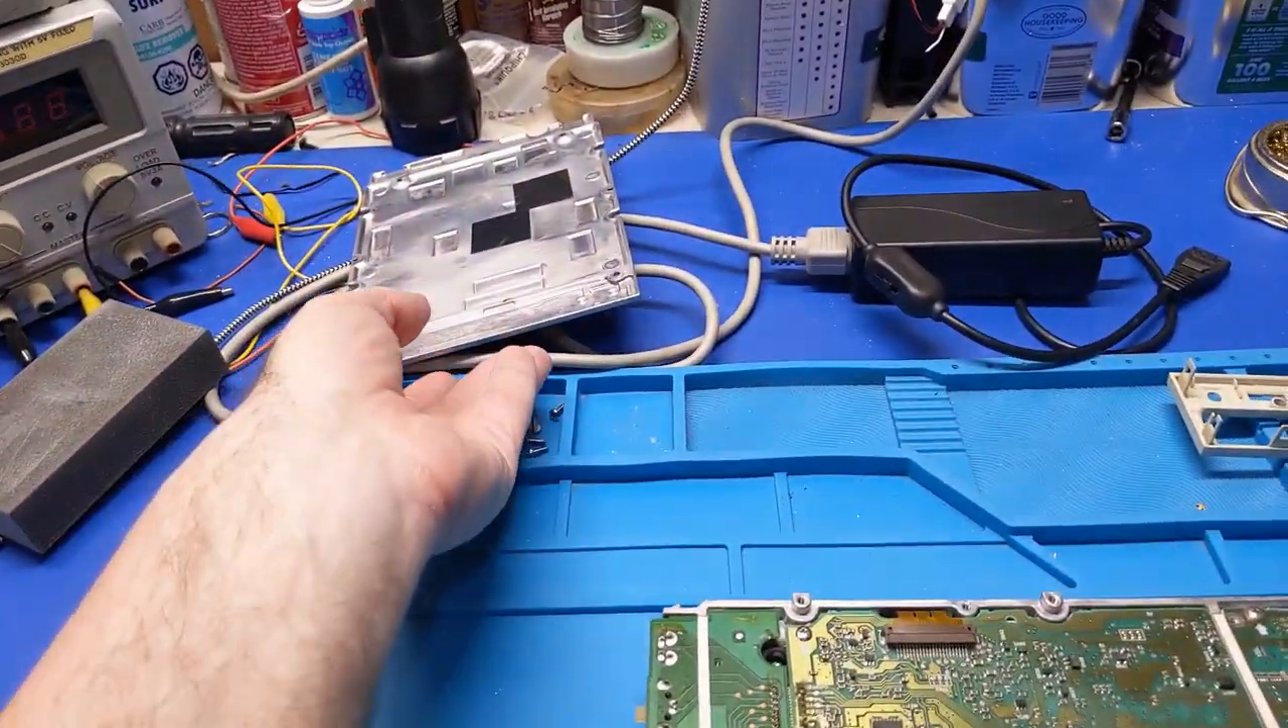So, I got the bottom cover off now.